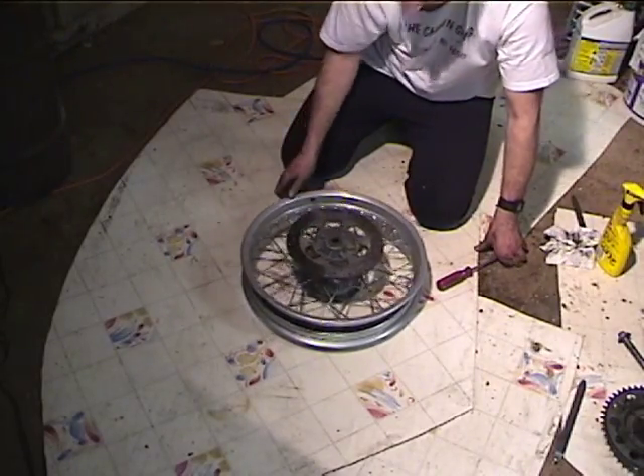Alright so we've got the wheel off.